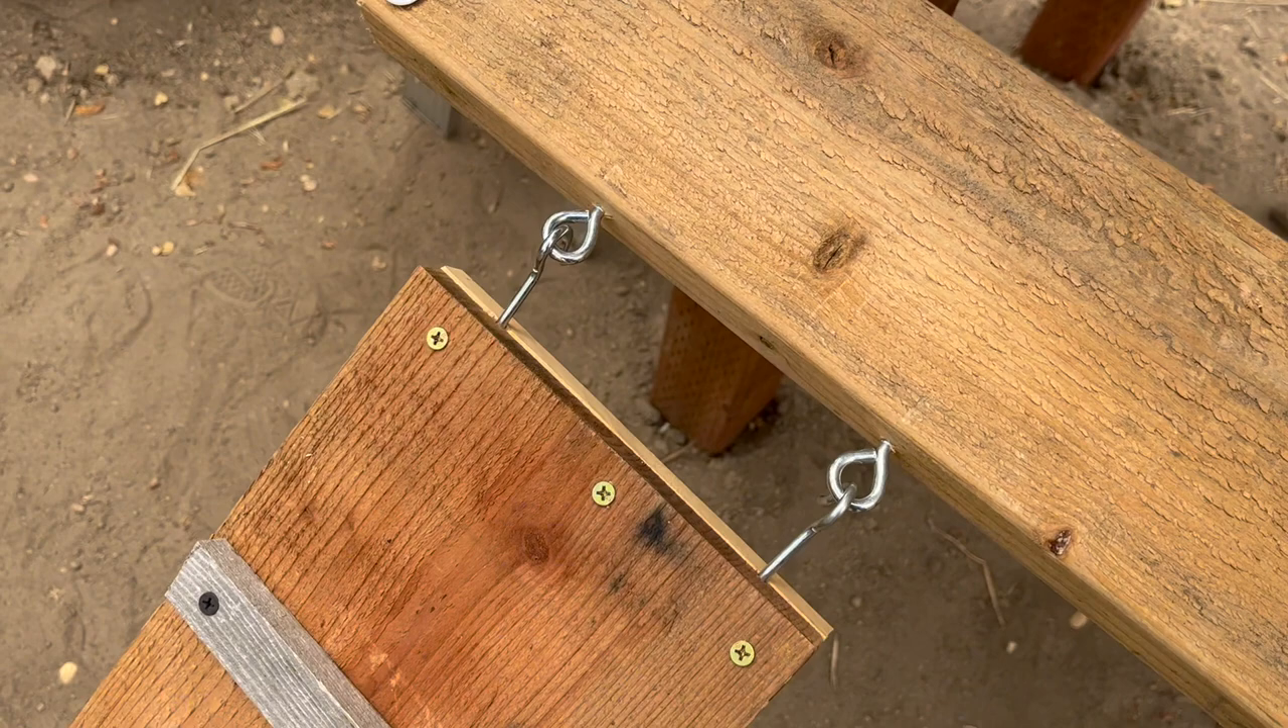Finished product. I've attached some screw eyes right here and here to the top step. And, of course, the hooks fit right in.